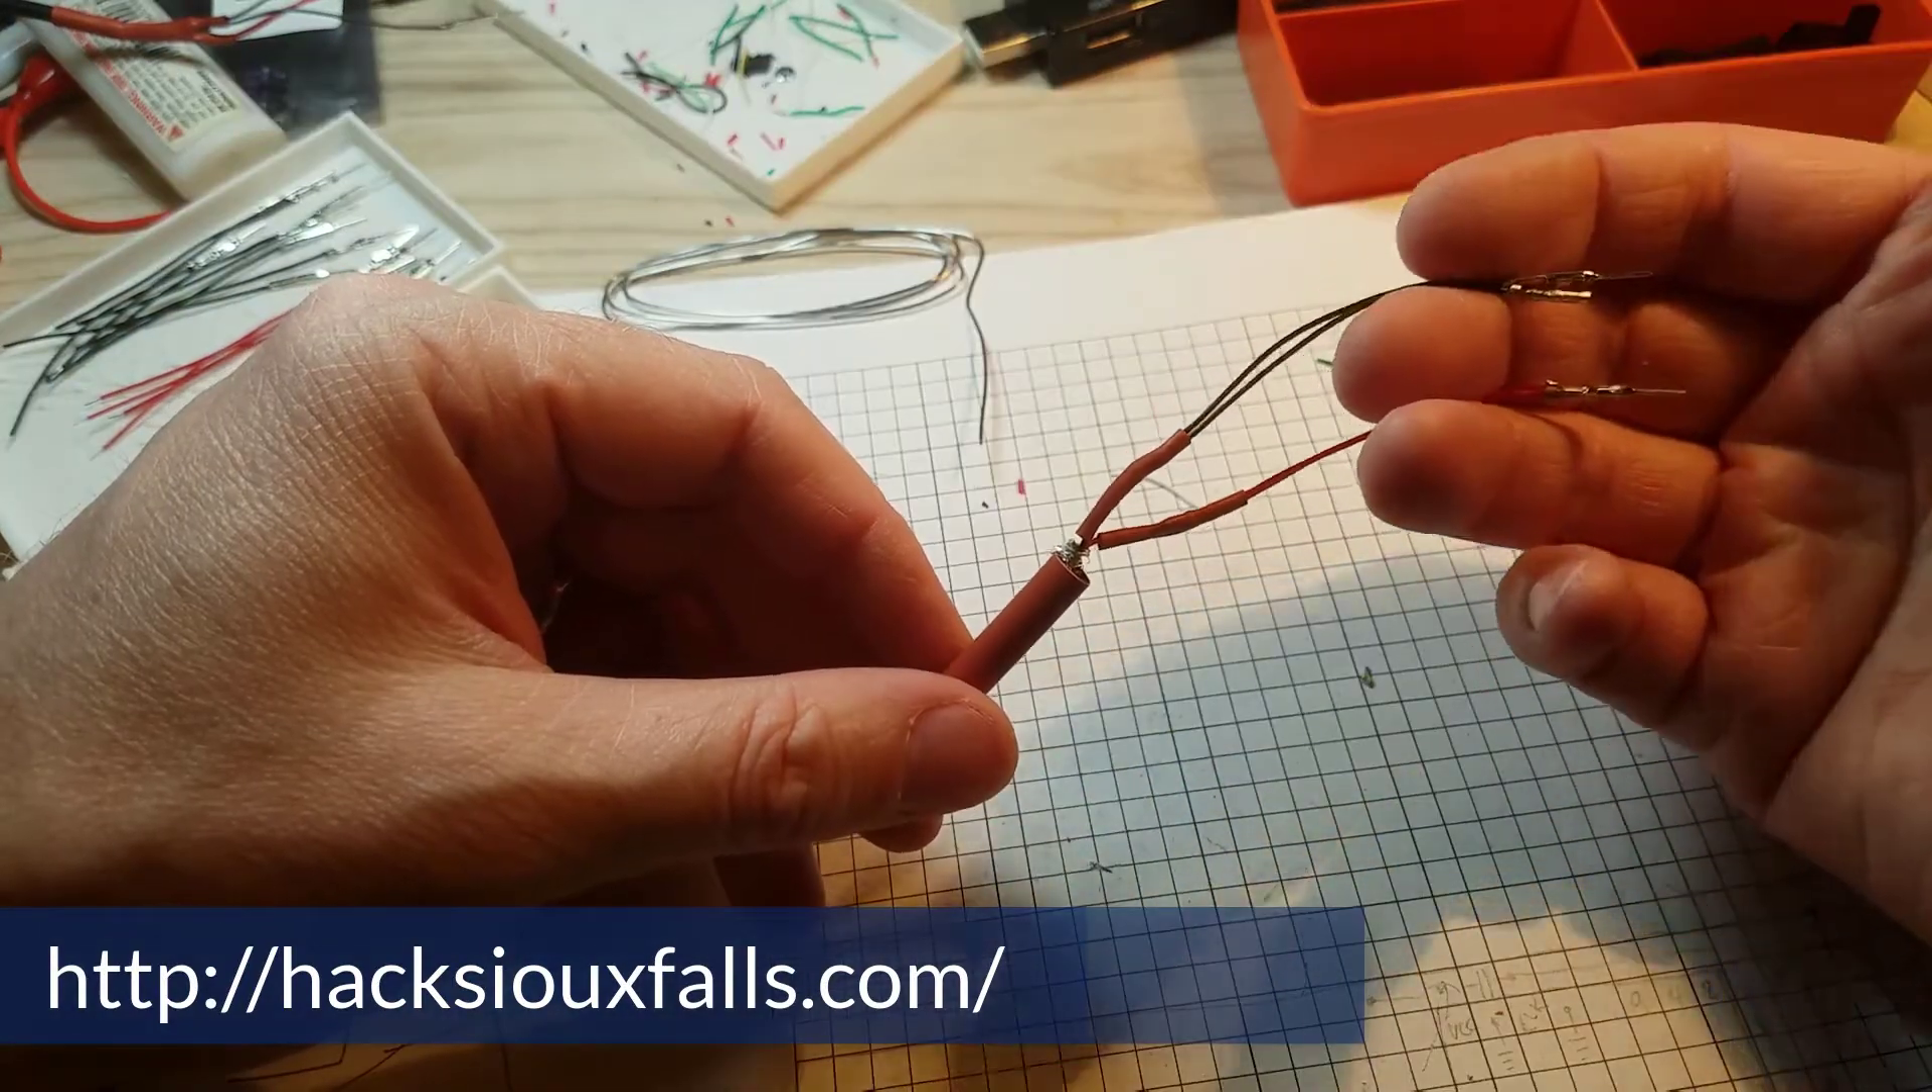Now I have those wires all soldered together and heat shrunk together. So now they're nice and protected.